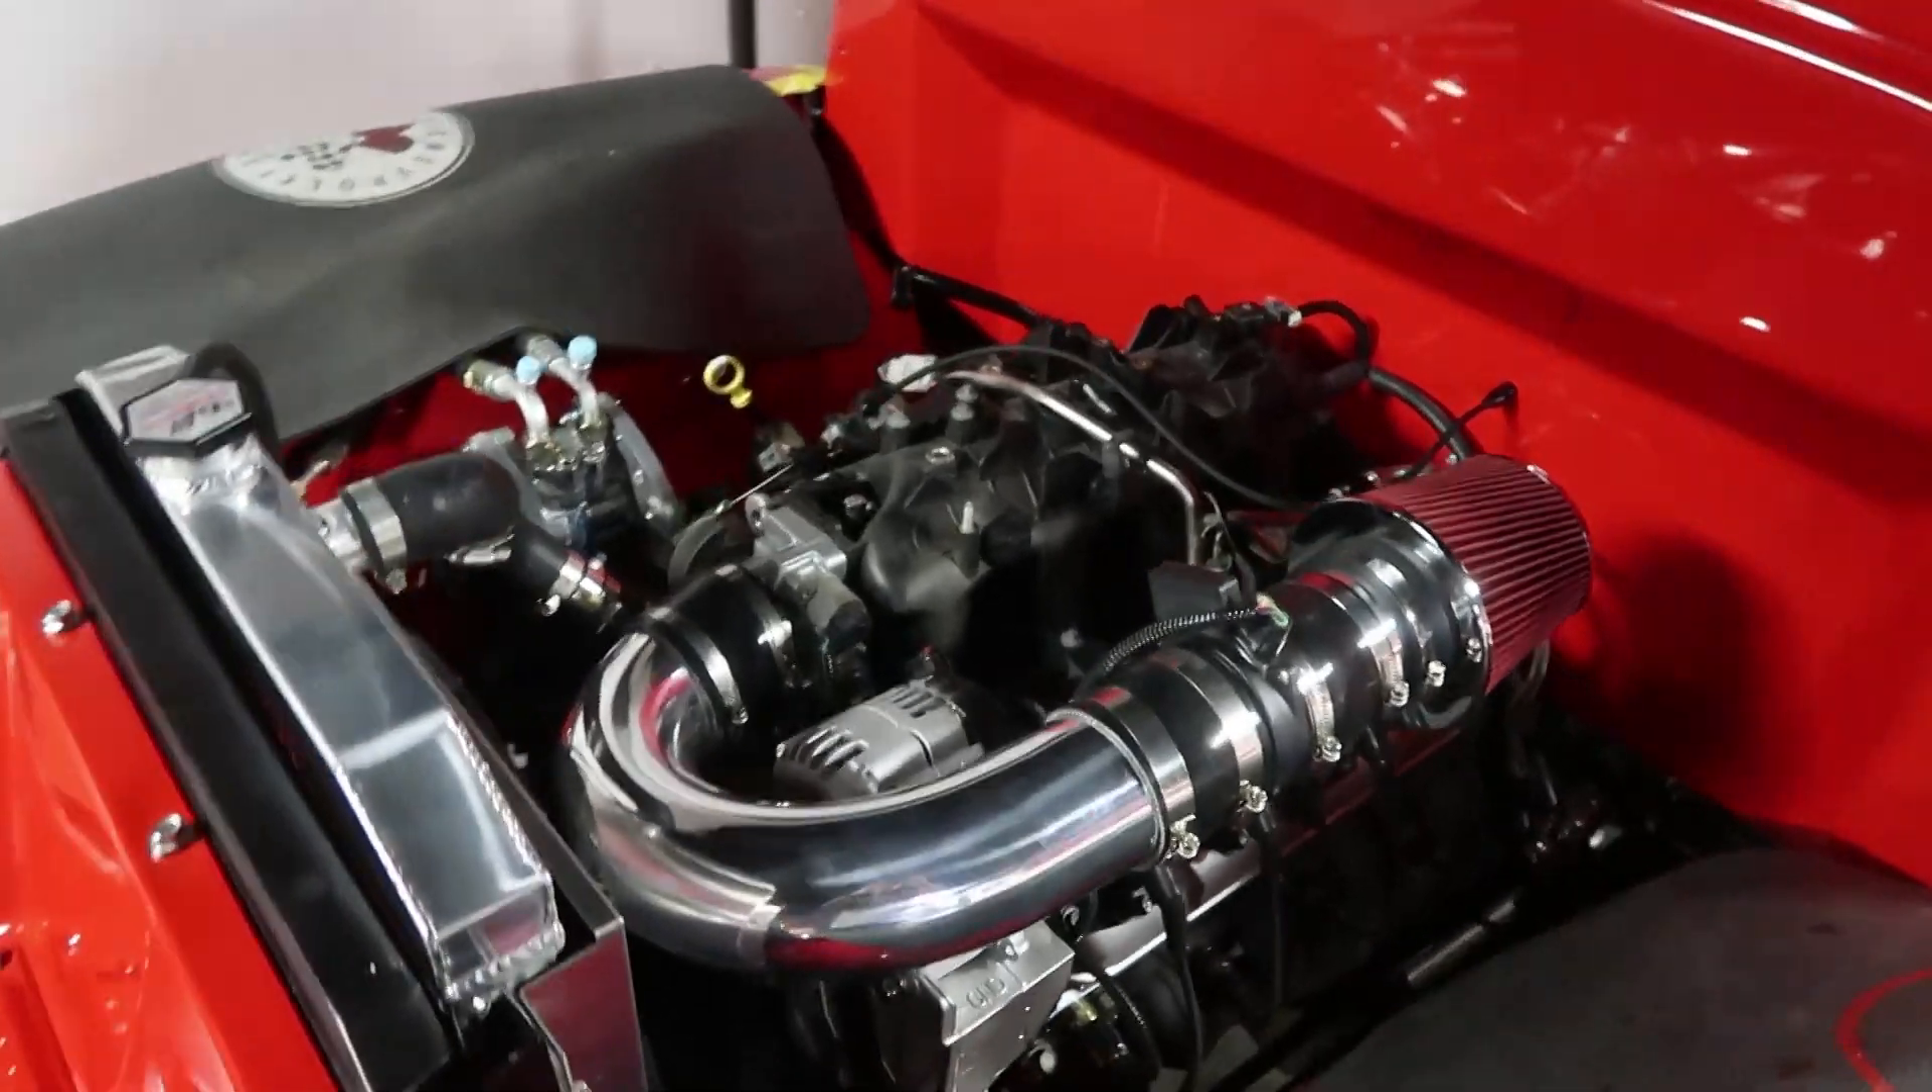Okay, we've got the intake all back on the truck.